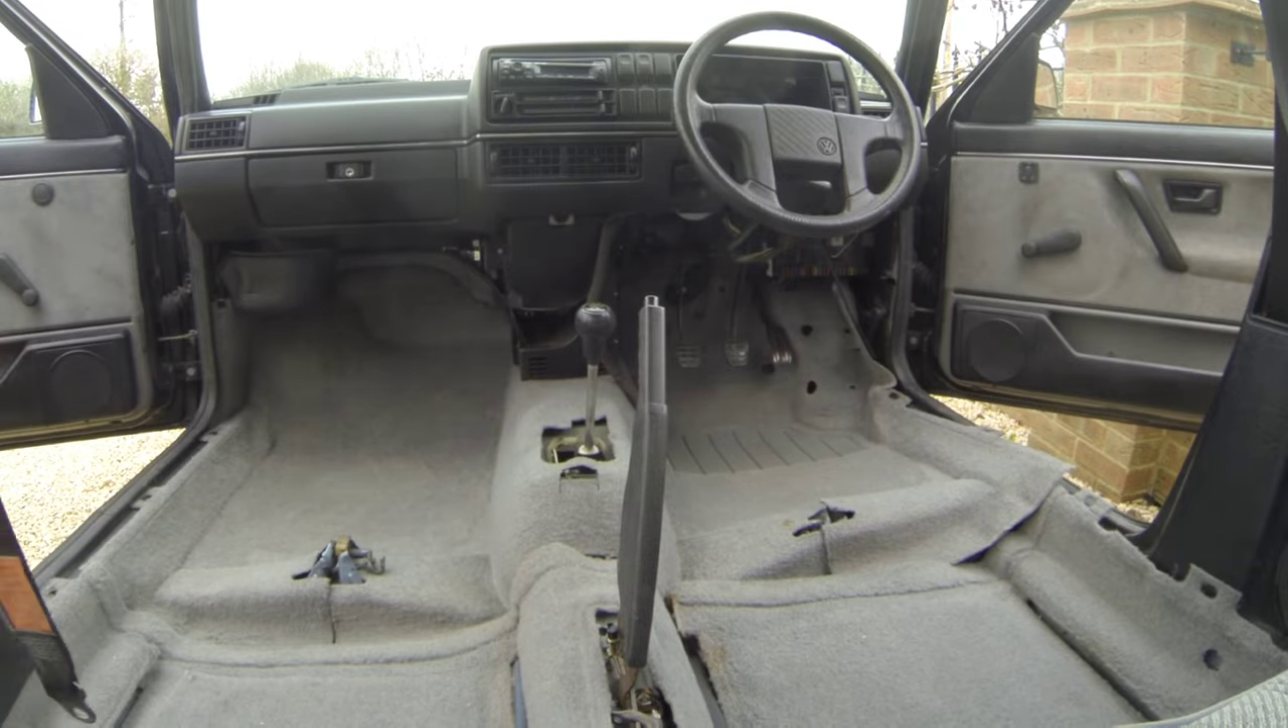That's all the carpet back in.